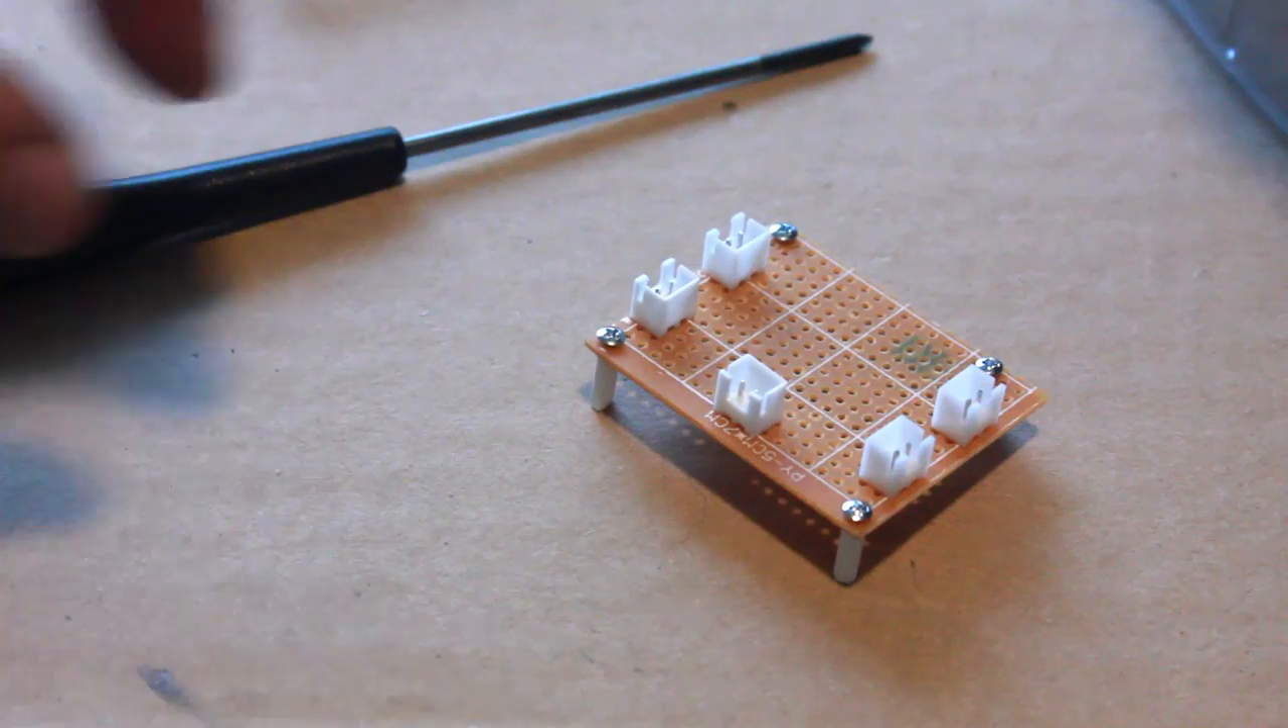And here we are with all of my standoffs secured.